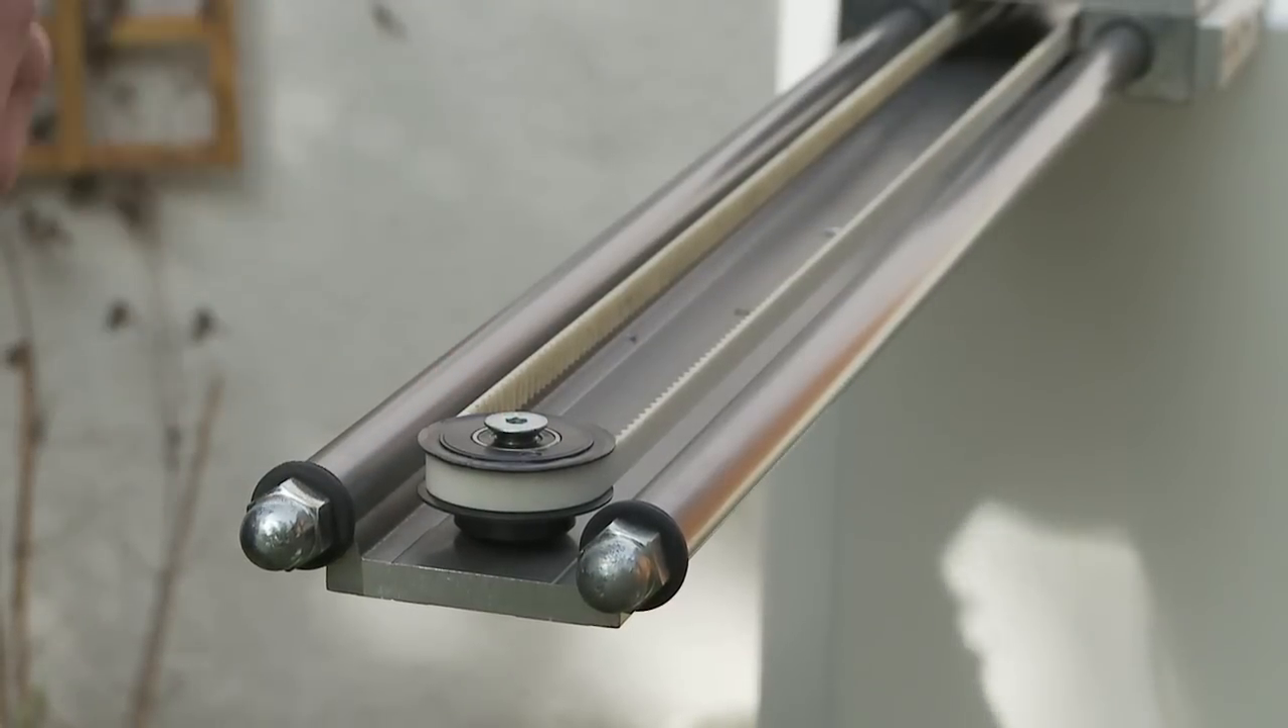So, somit hätten wir den Riemen montiert.